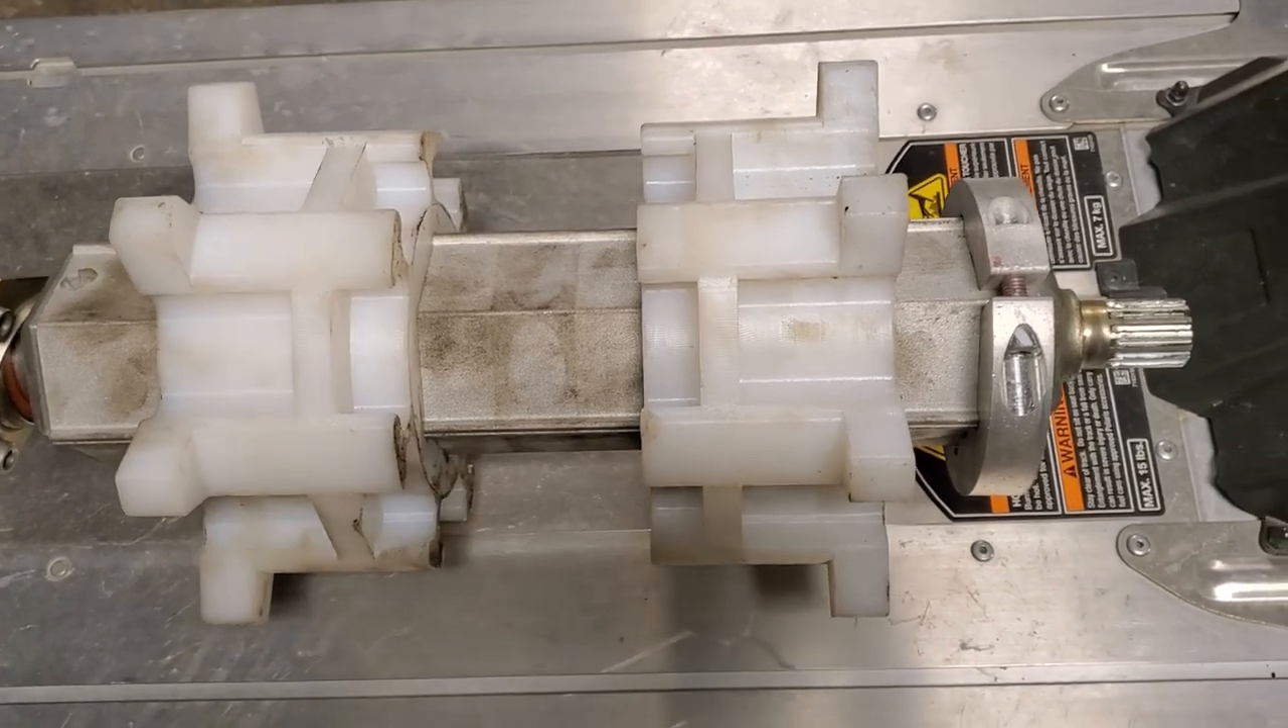Here real quick, I just got finished pressing these drivers on.